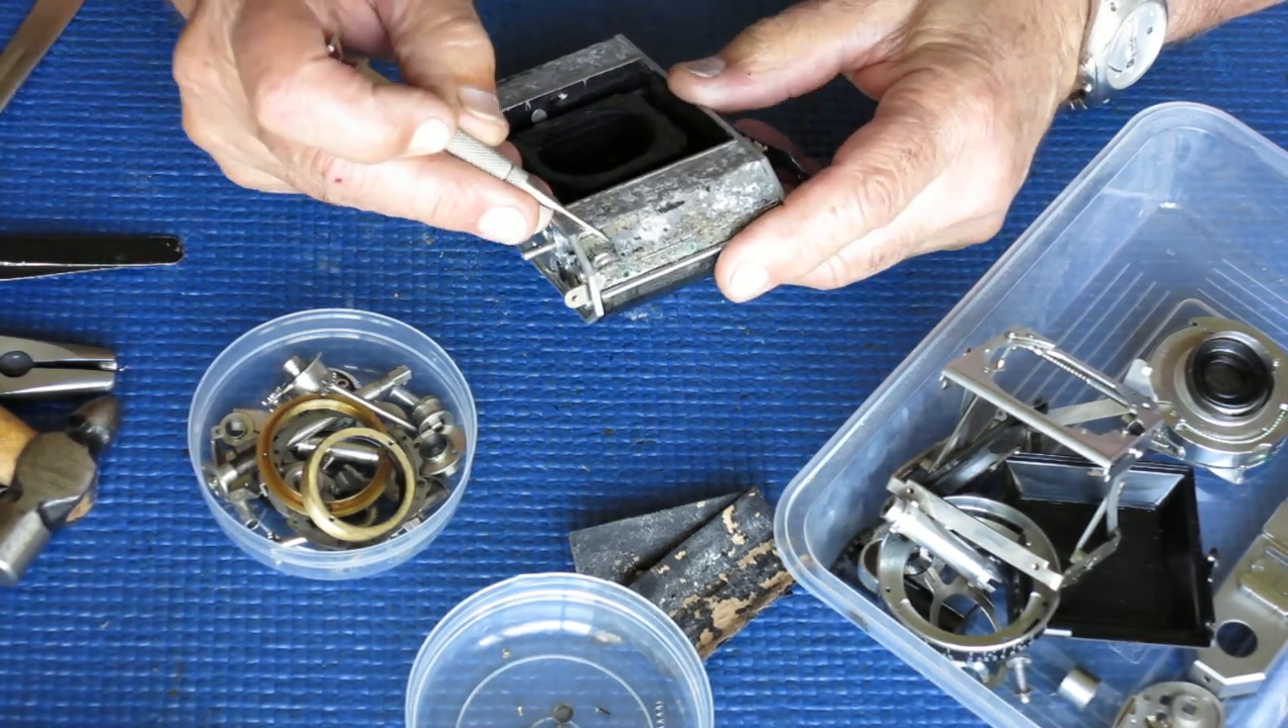Alright, well the body's stripped down.